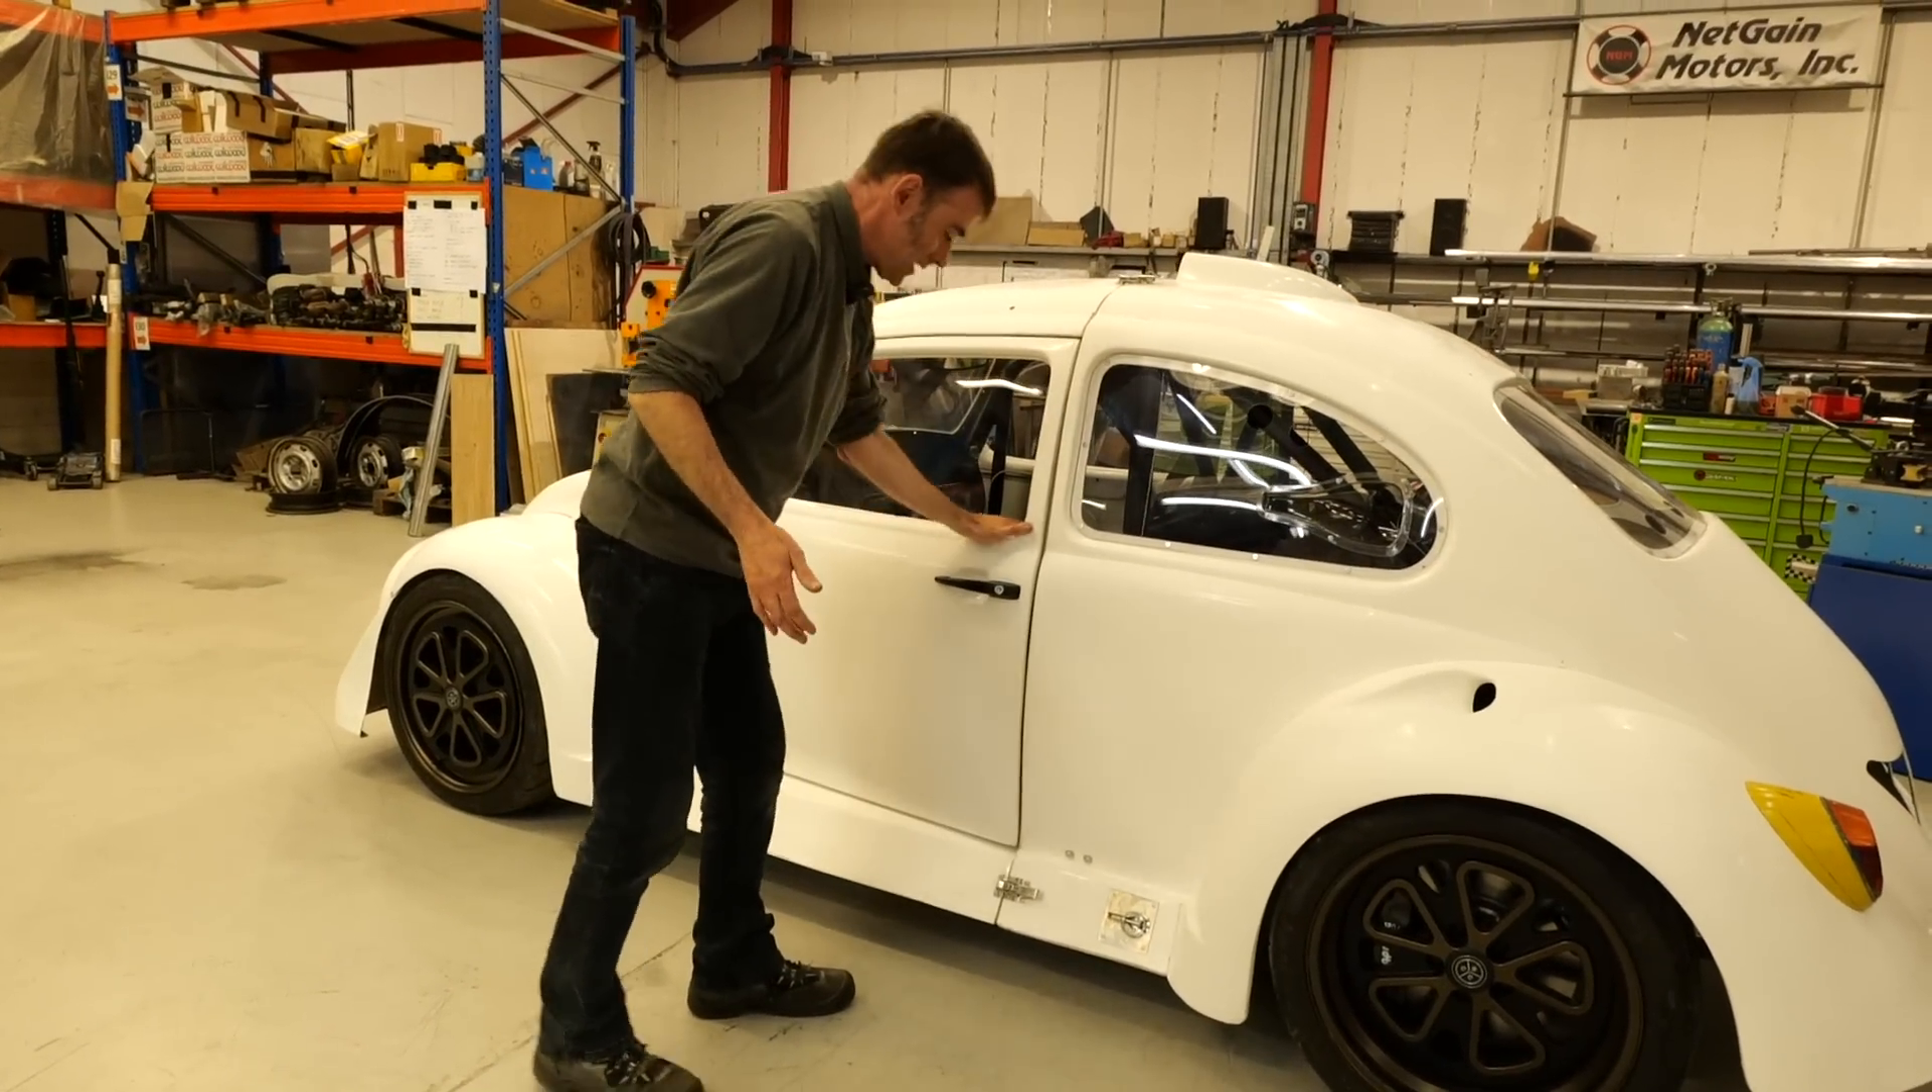So we've got the bodywork on, we've got the rear clip here, and we've got the doors on.